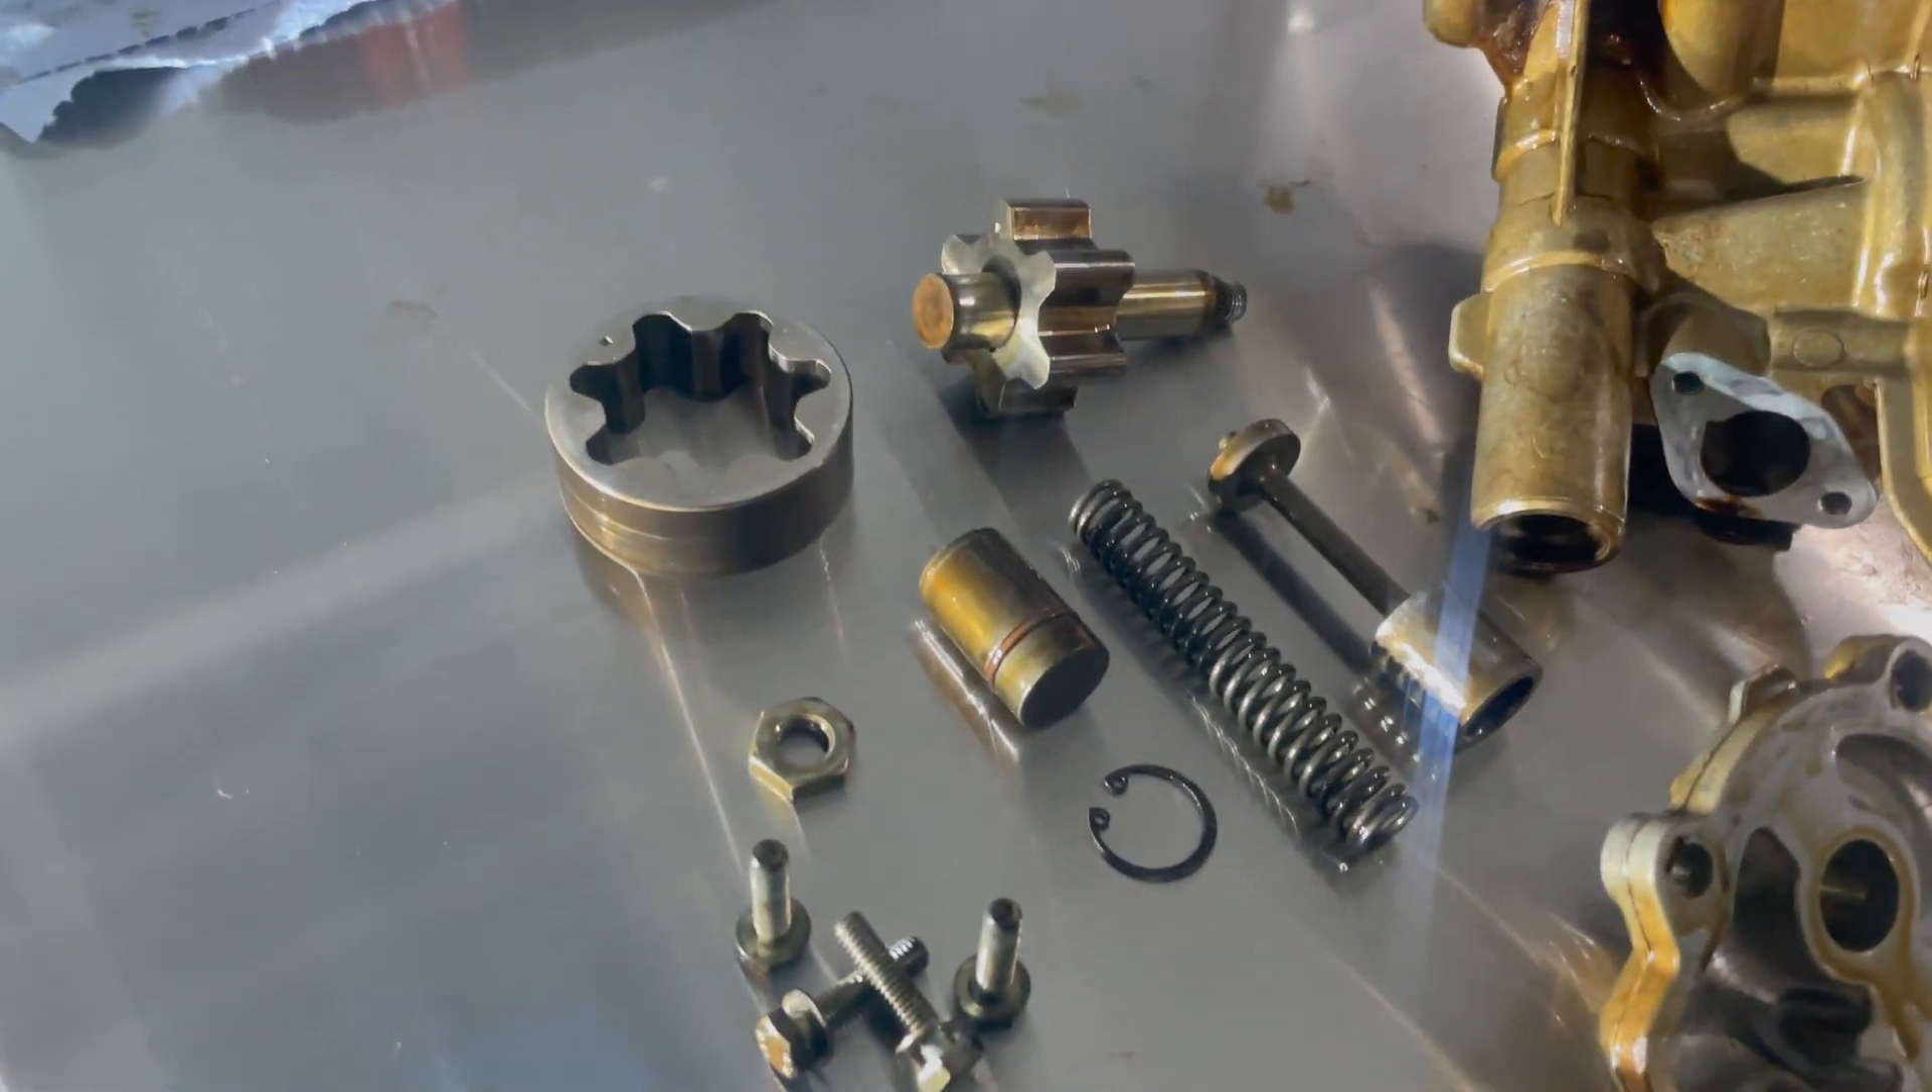Here's the oil pump fully disassembled.